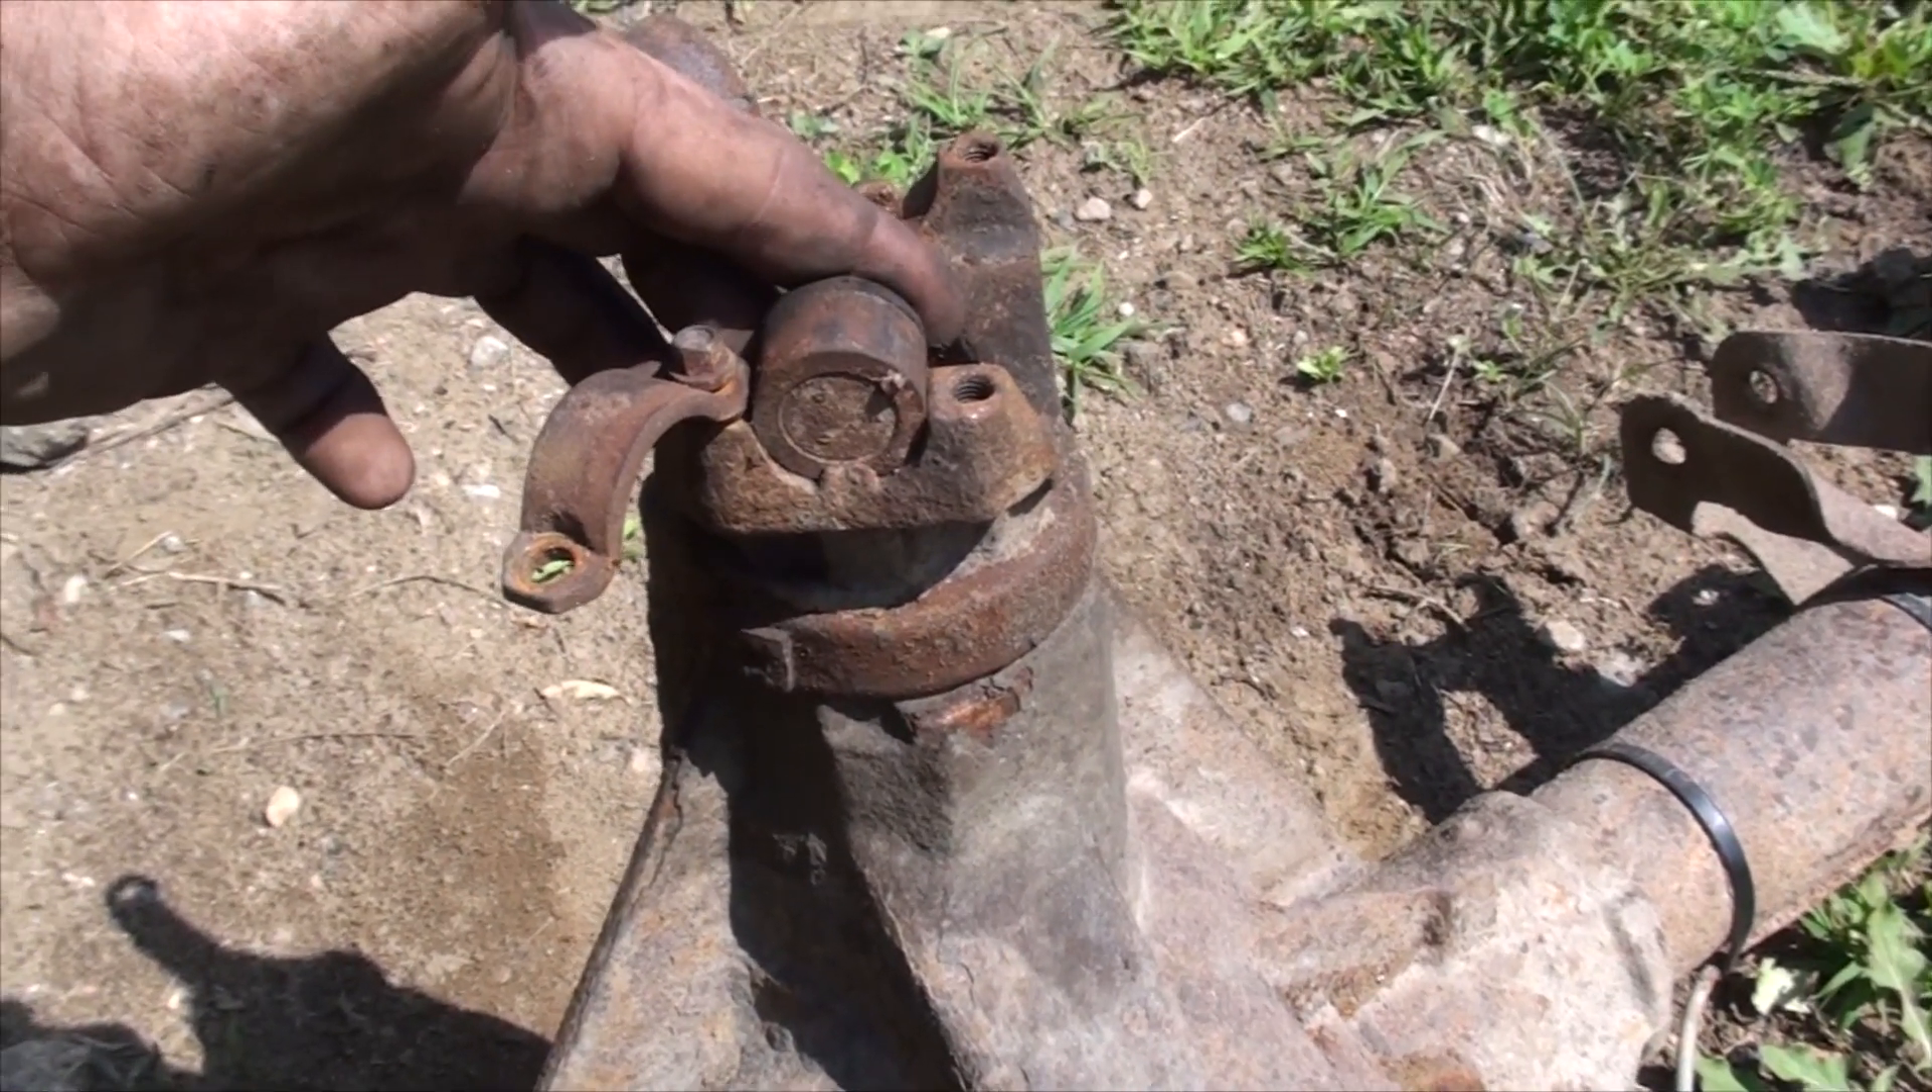Here's a bearing cap for universal joint. It does fit into this yoke.